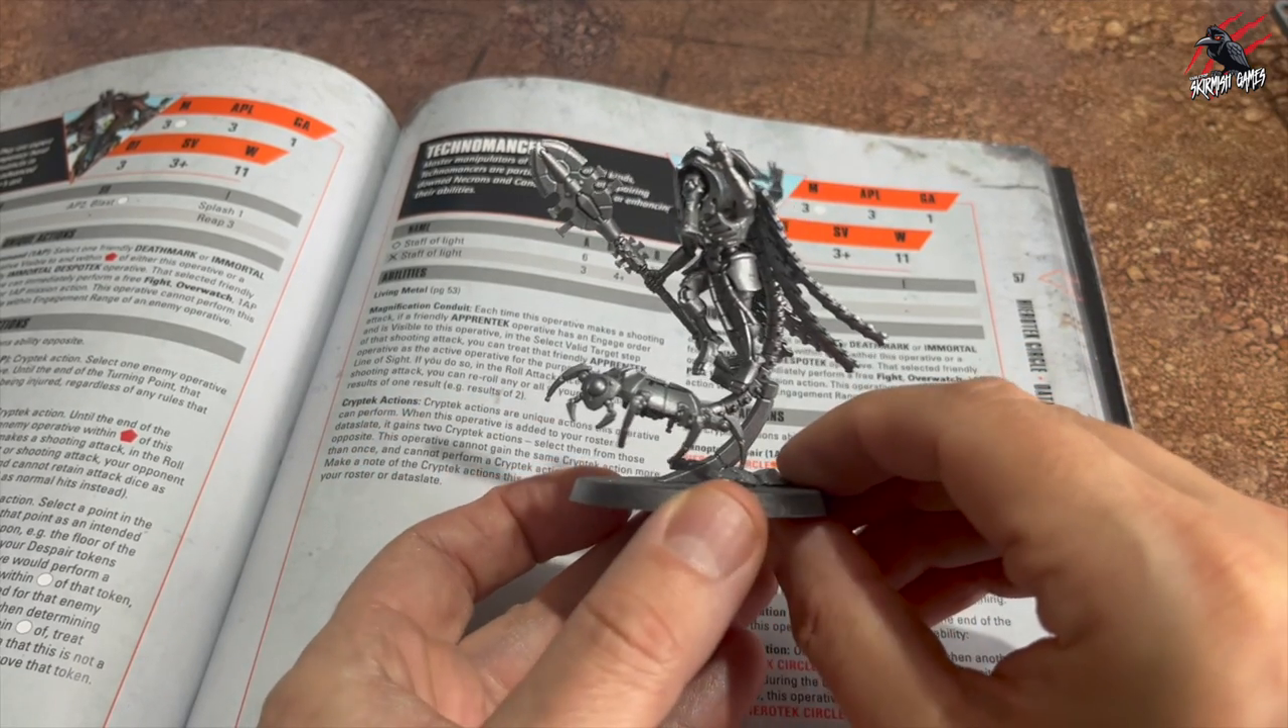I've built the Technomancer now.